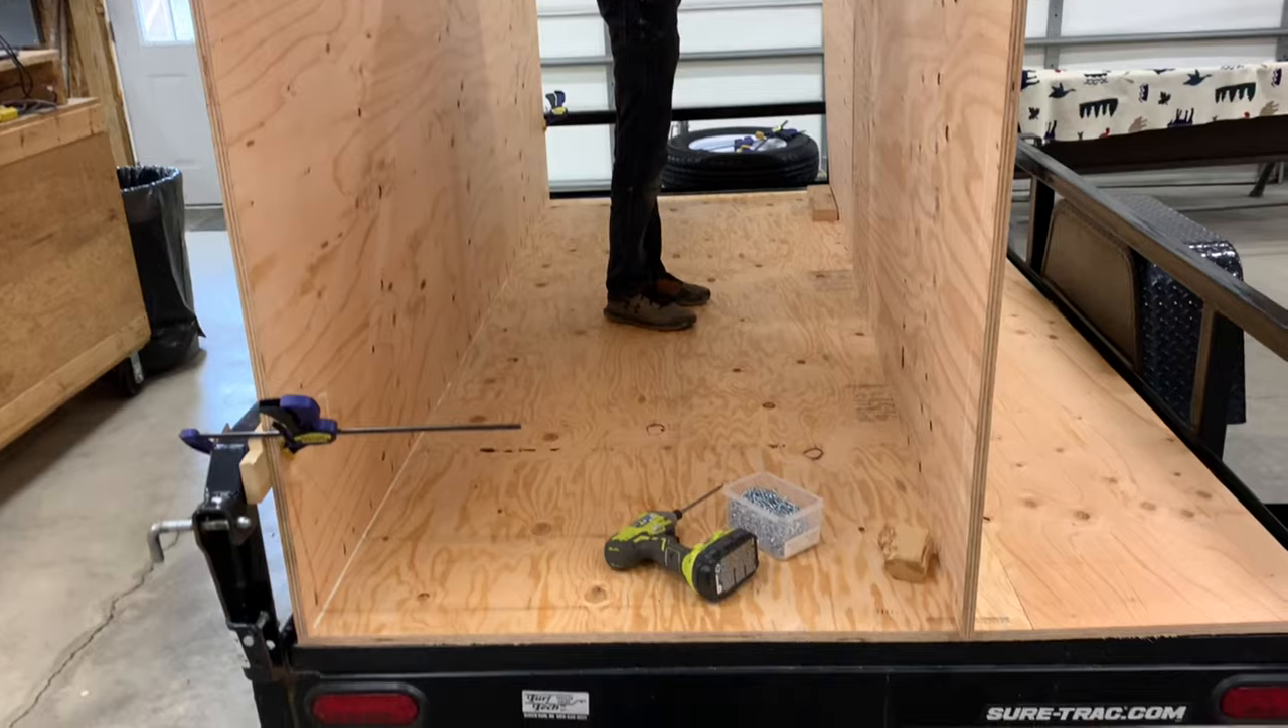So our bottom, our walls sit right on the bottom piece of plywood there. You can see that joint.